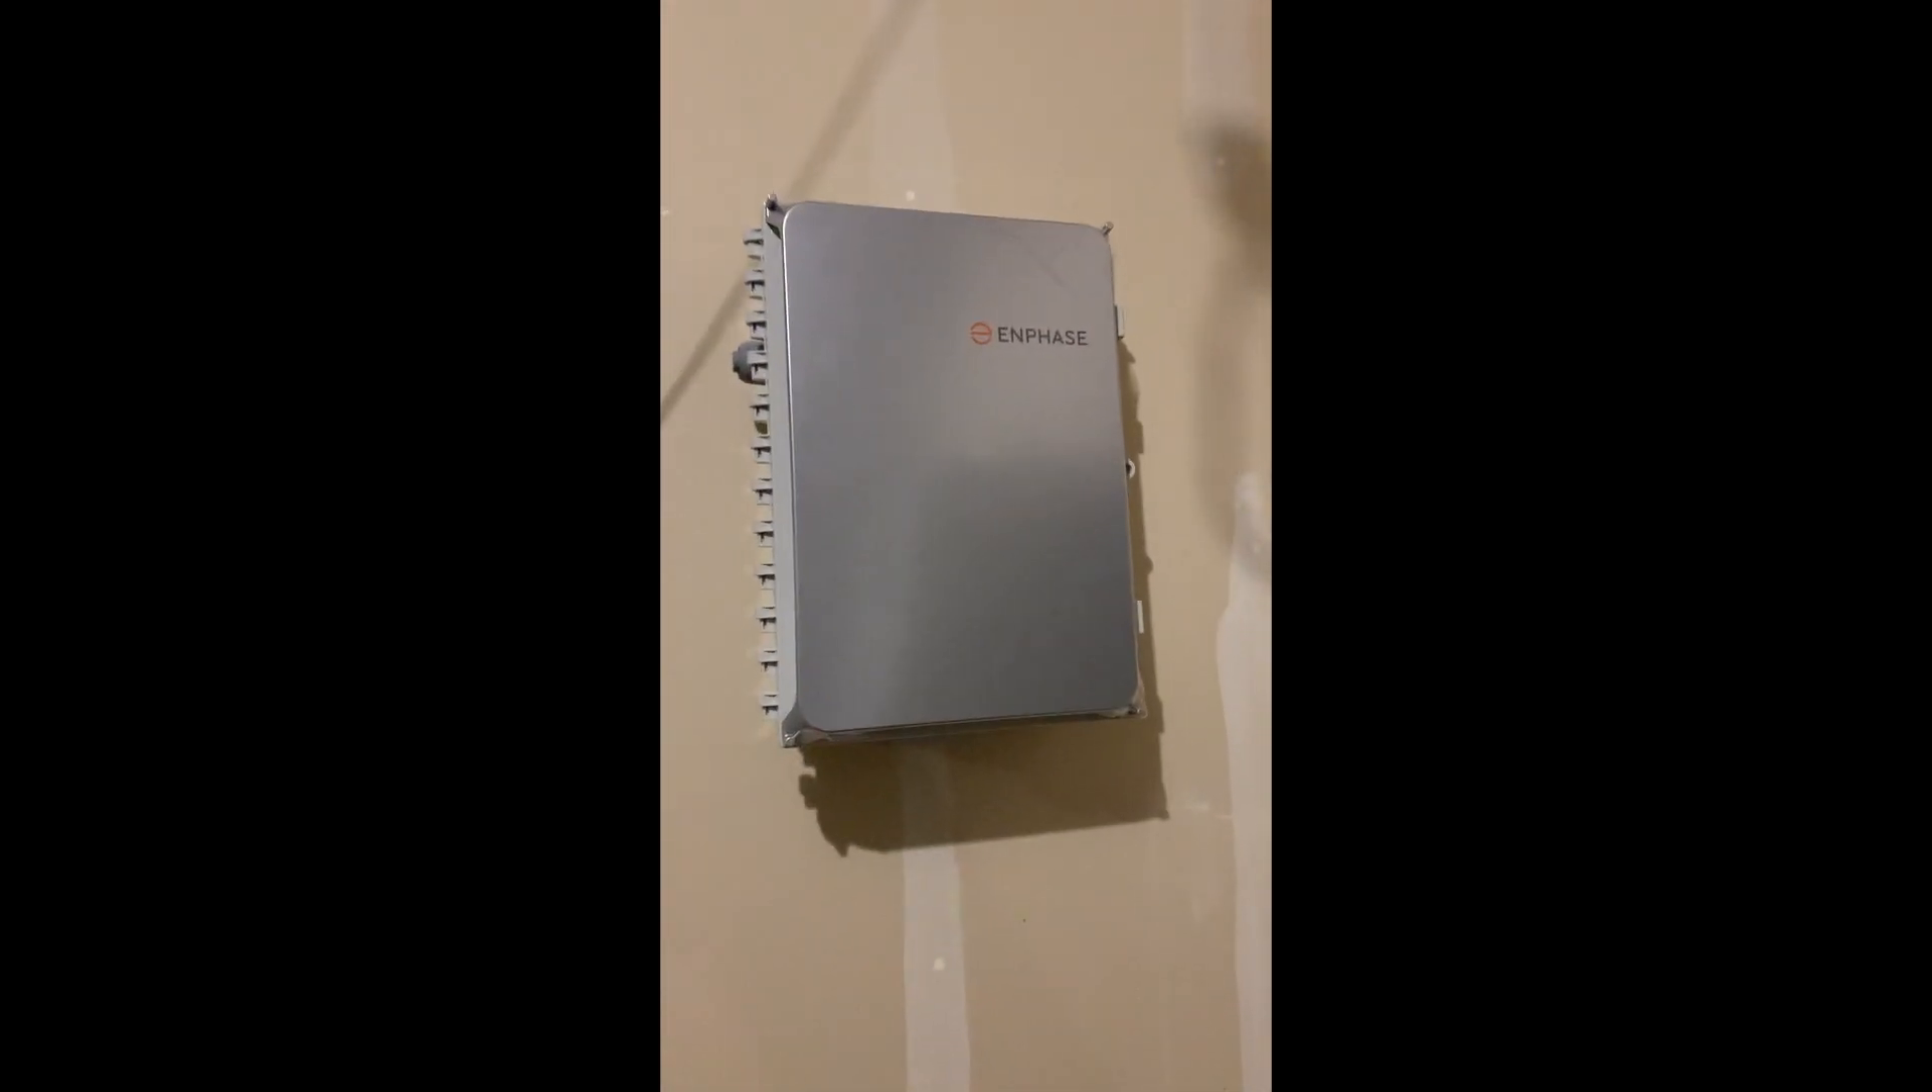The Enphase IQ combiner three box is all mounted ready to go.